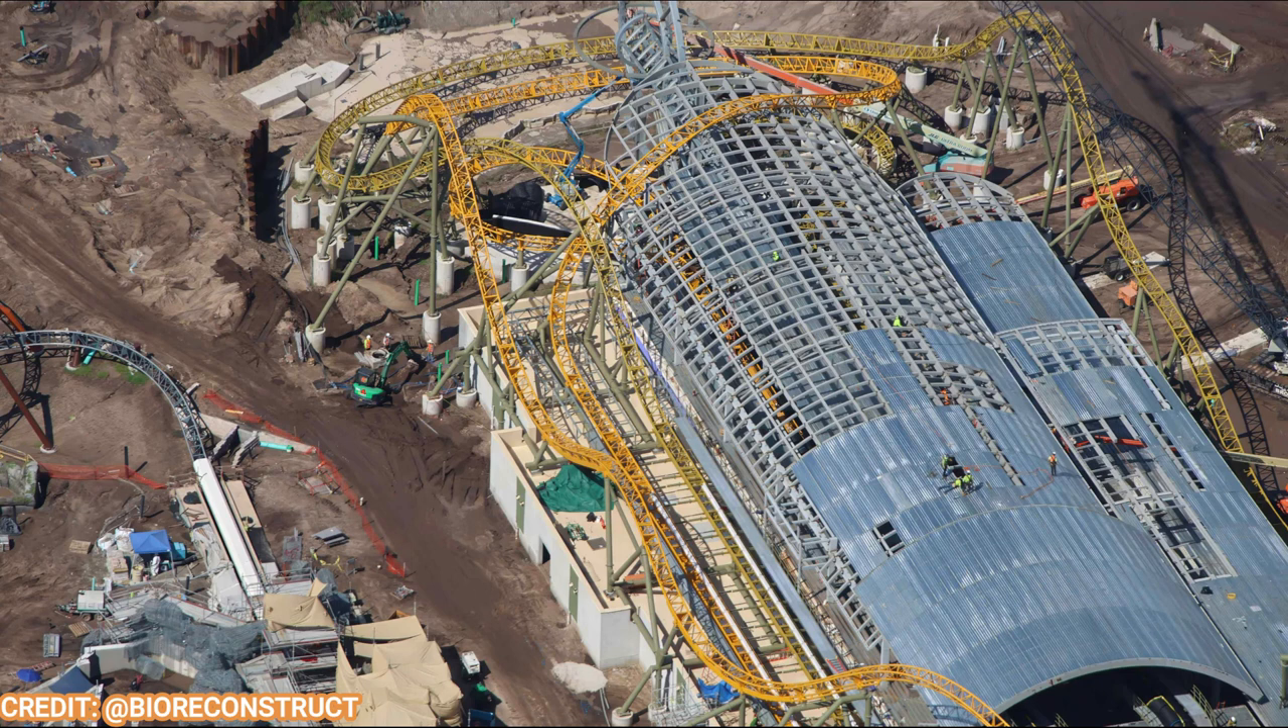You can see they're starting to fill in the roof over there.